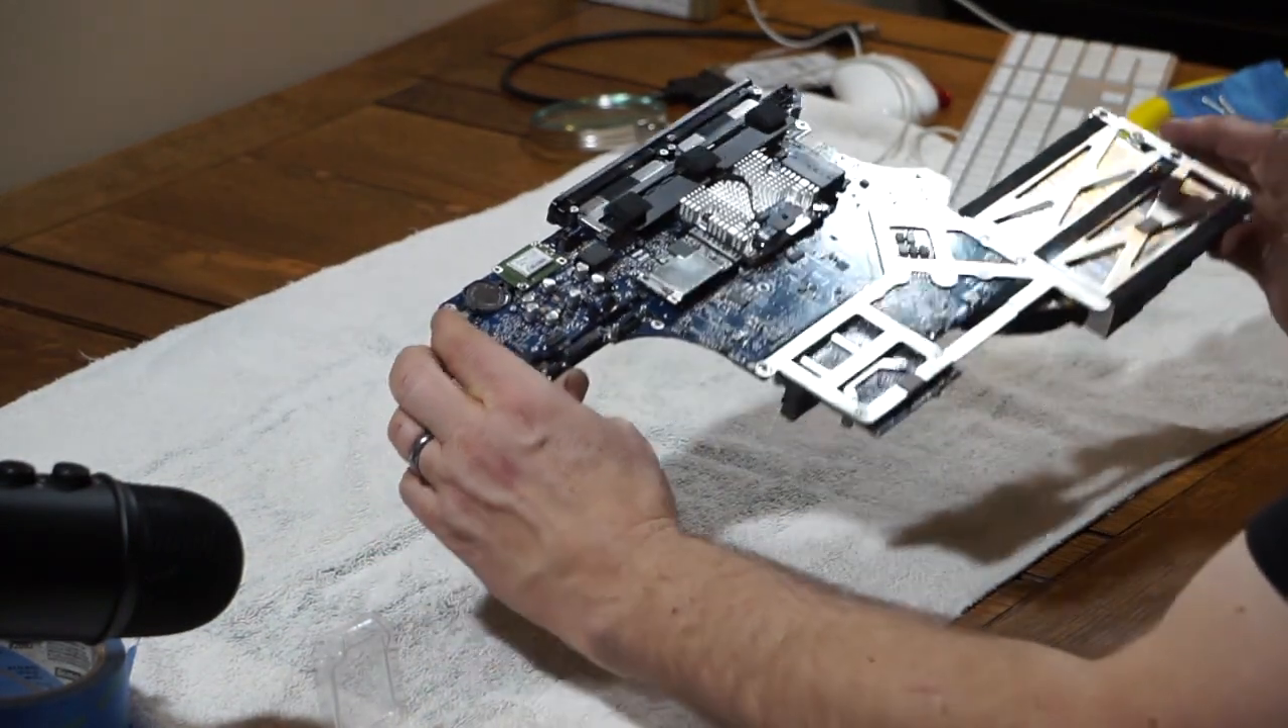After going through the many, many steps of taking screws out and re-routing cables or disconnecting connectors, I finally have the motherboard of the computer out.